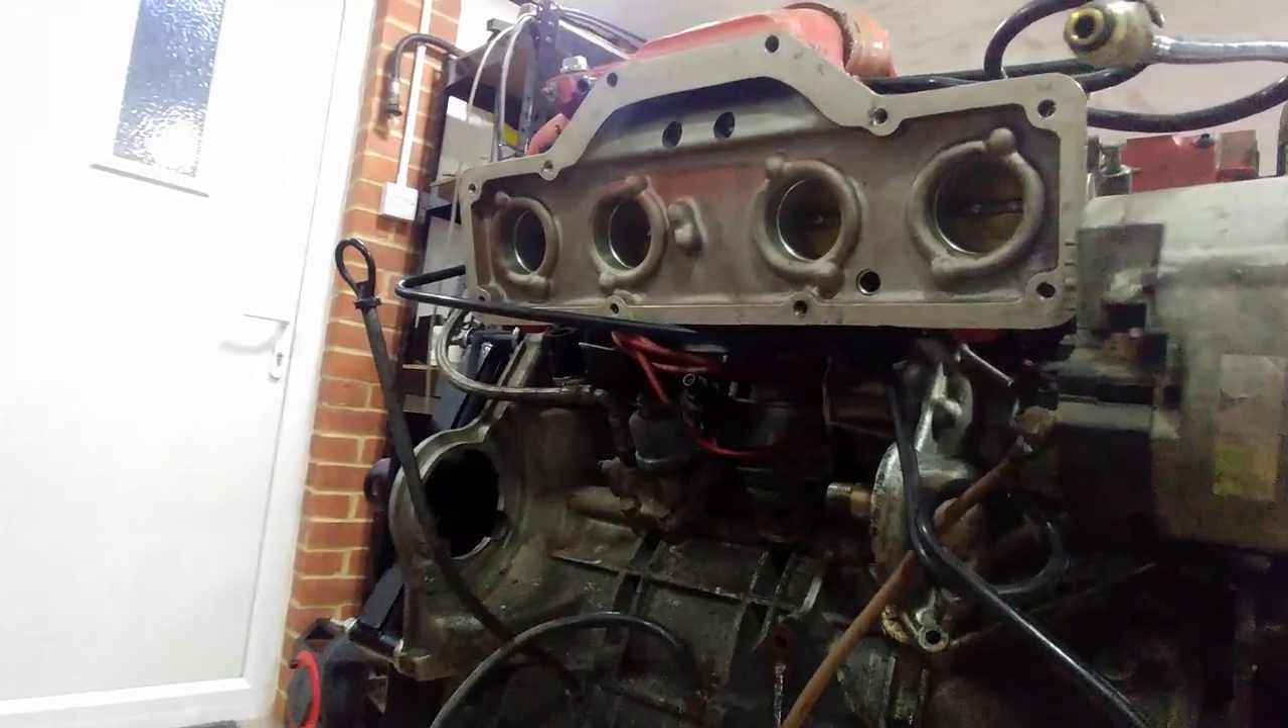With the plenum removed, you can see the throttle bodies and aperture sizes.